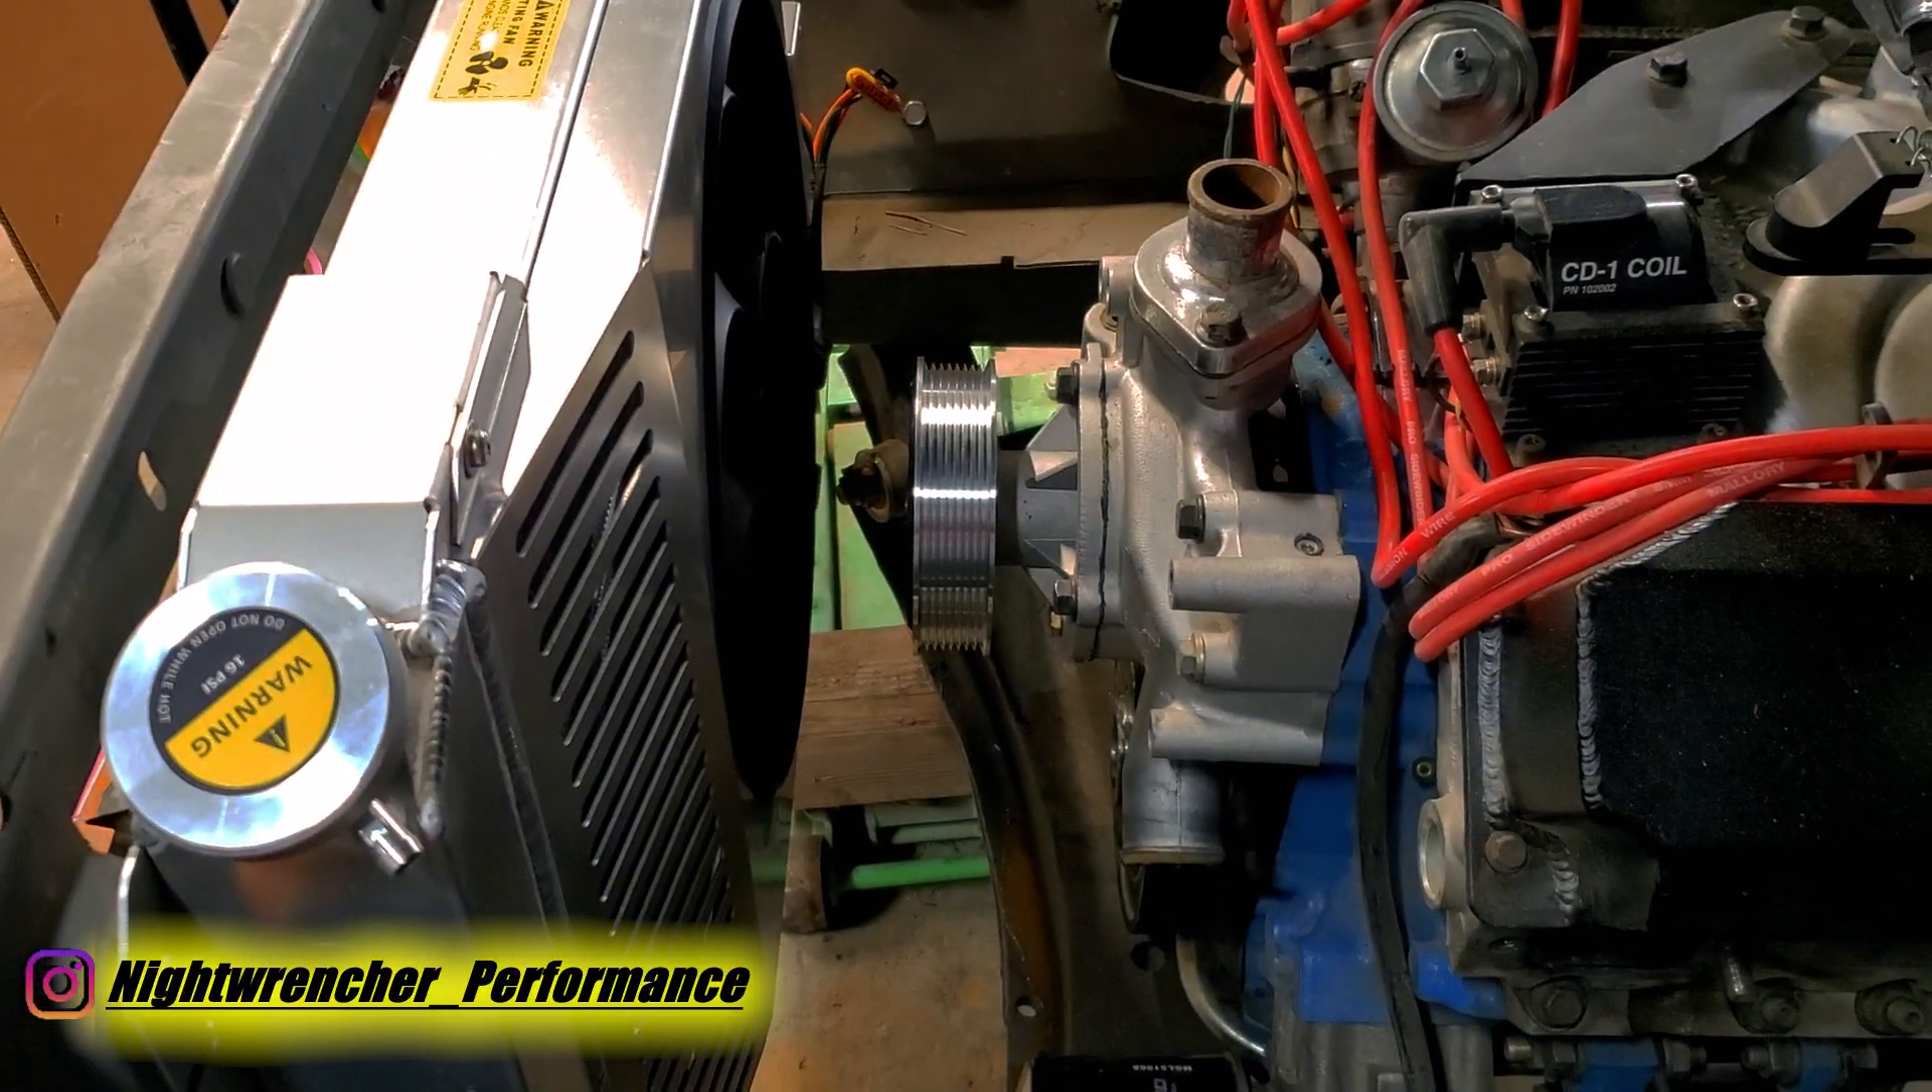As you can see there's plenty of space between my radiator and my serpentine belt drive pulley.